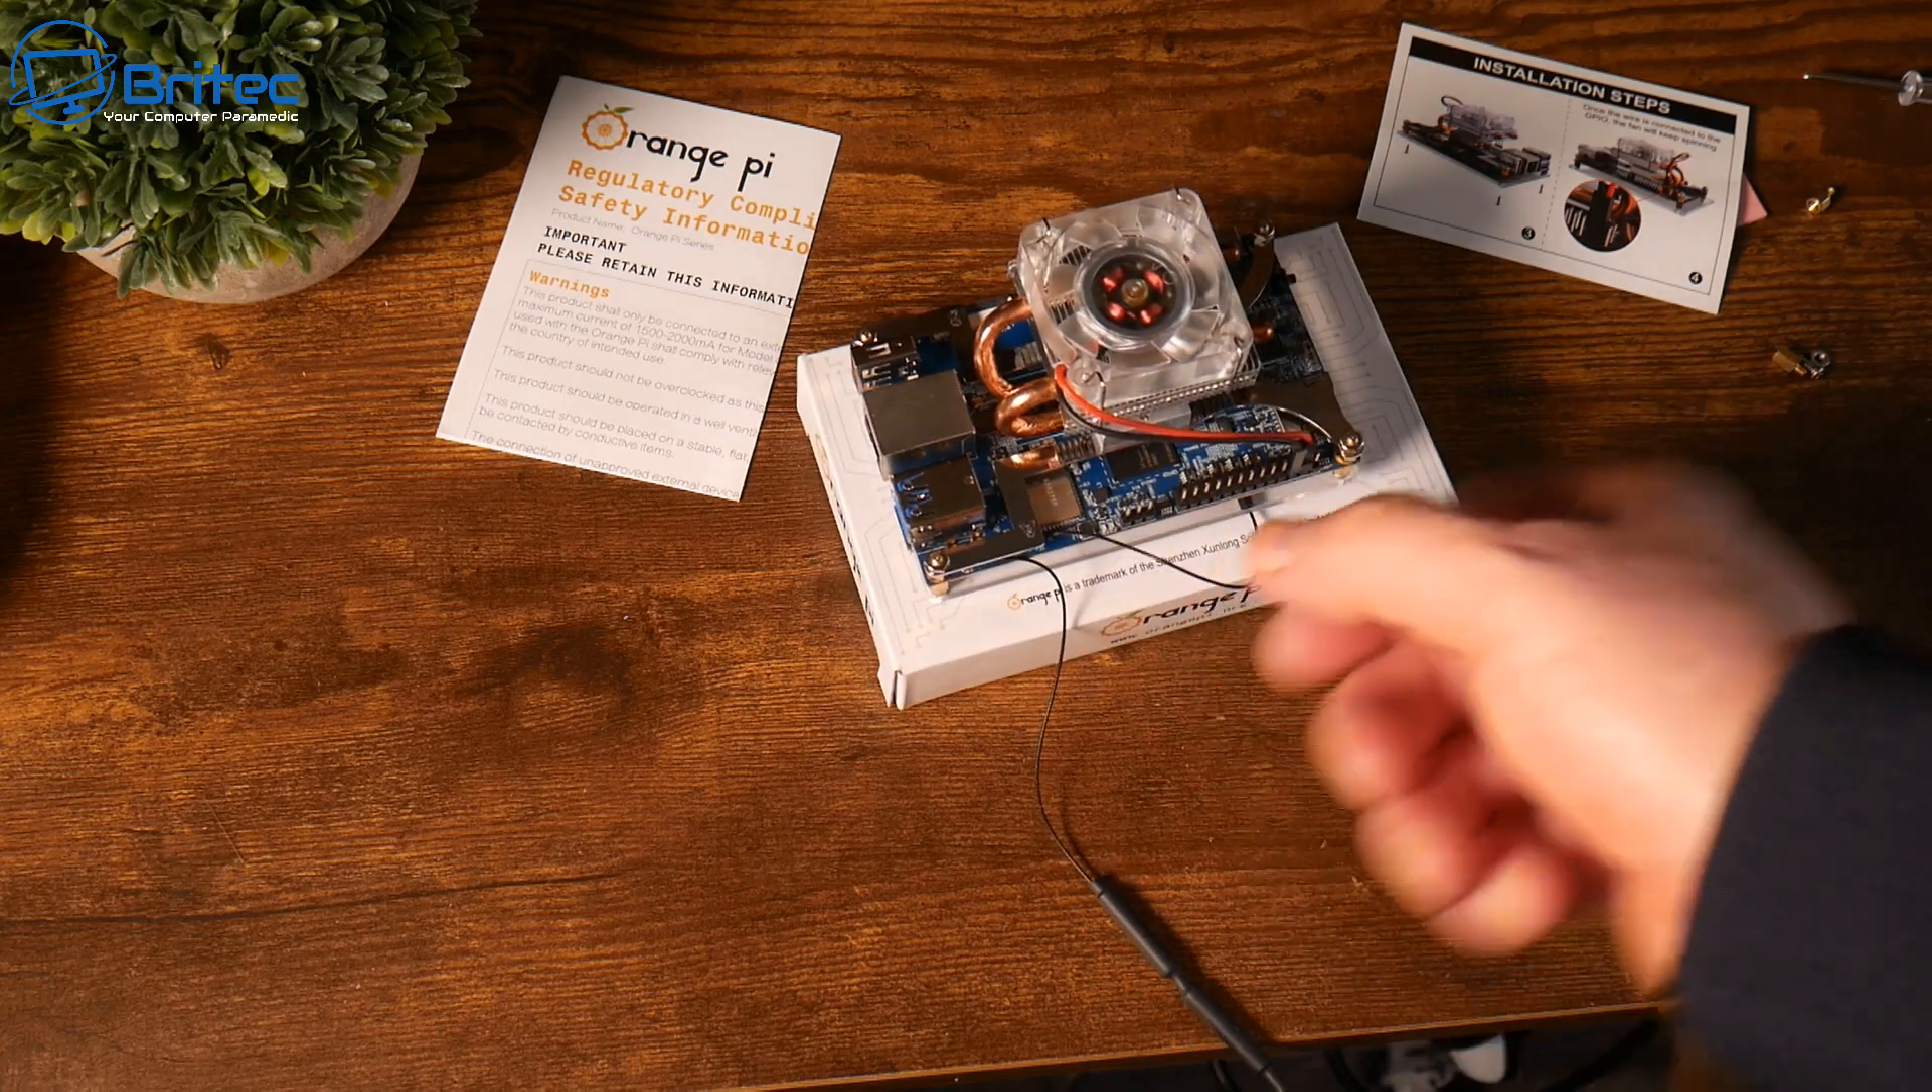But hey that's now done and we've now got our cooler on our Orange Pi 5B.